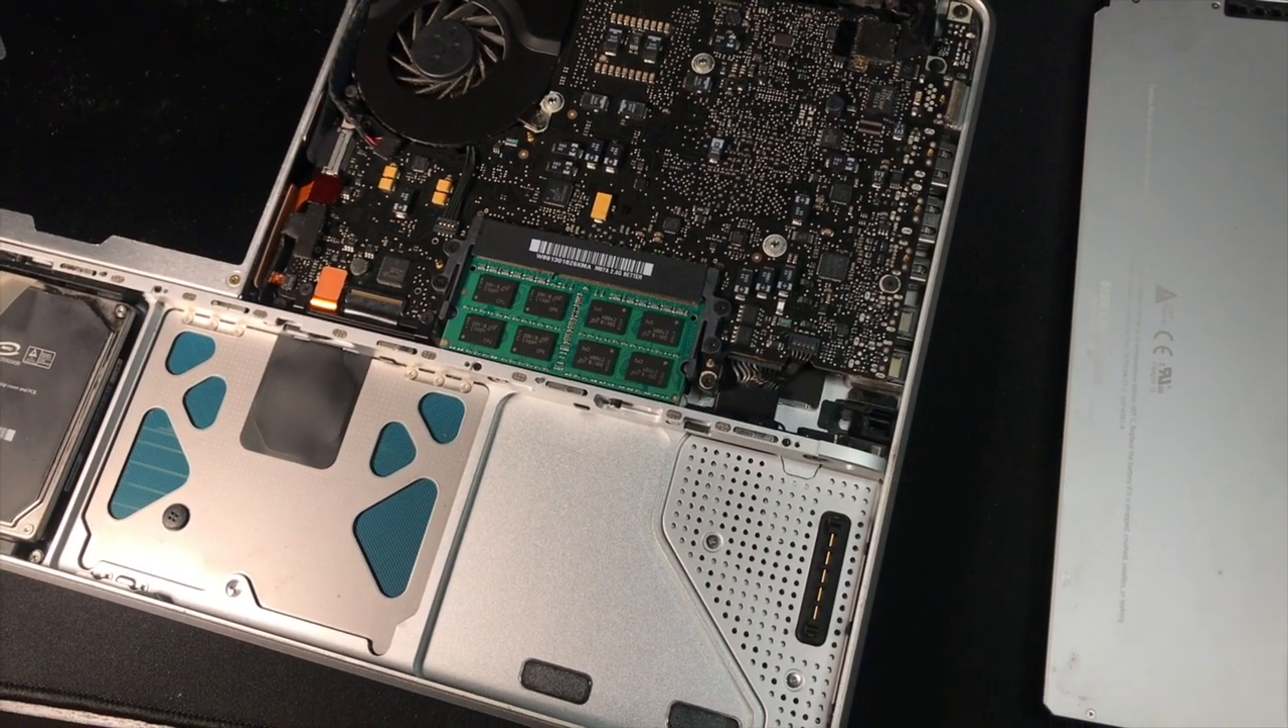You have now completed installing your new RAM.